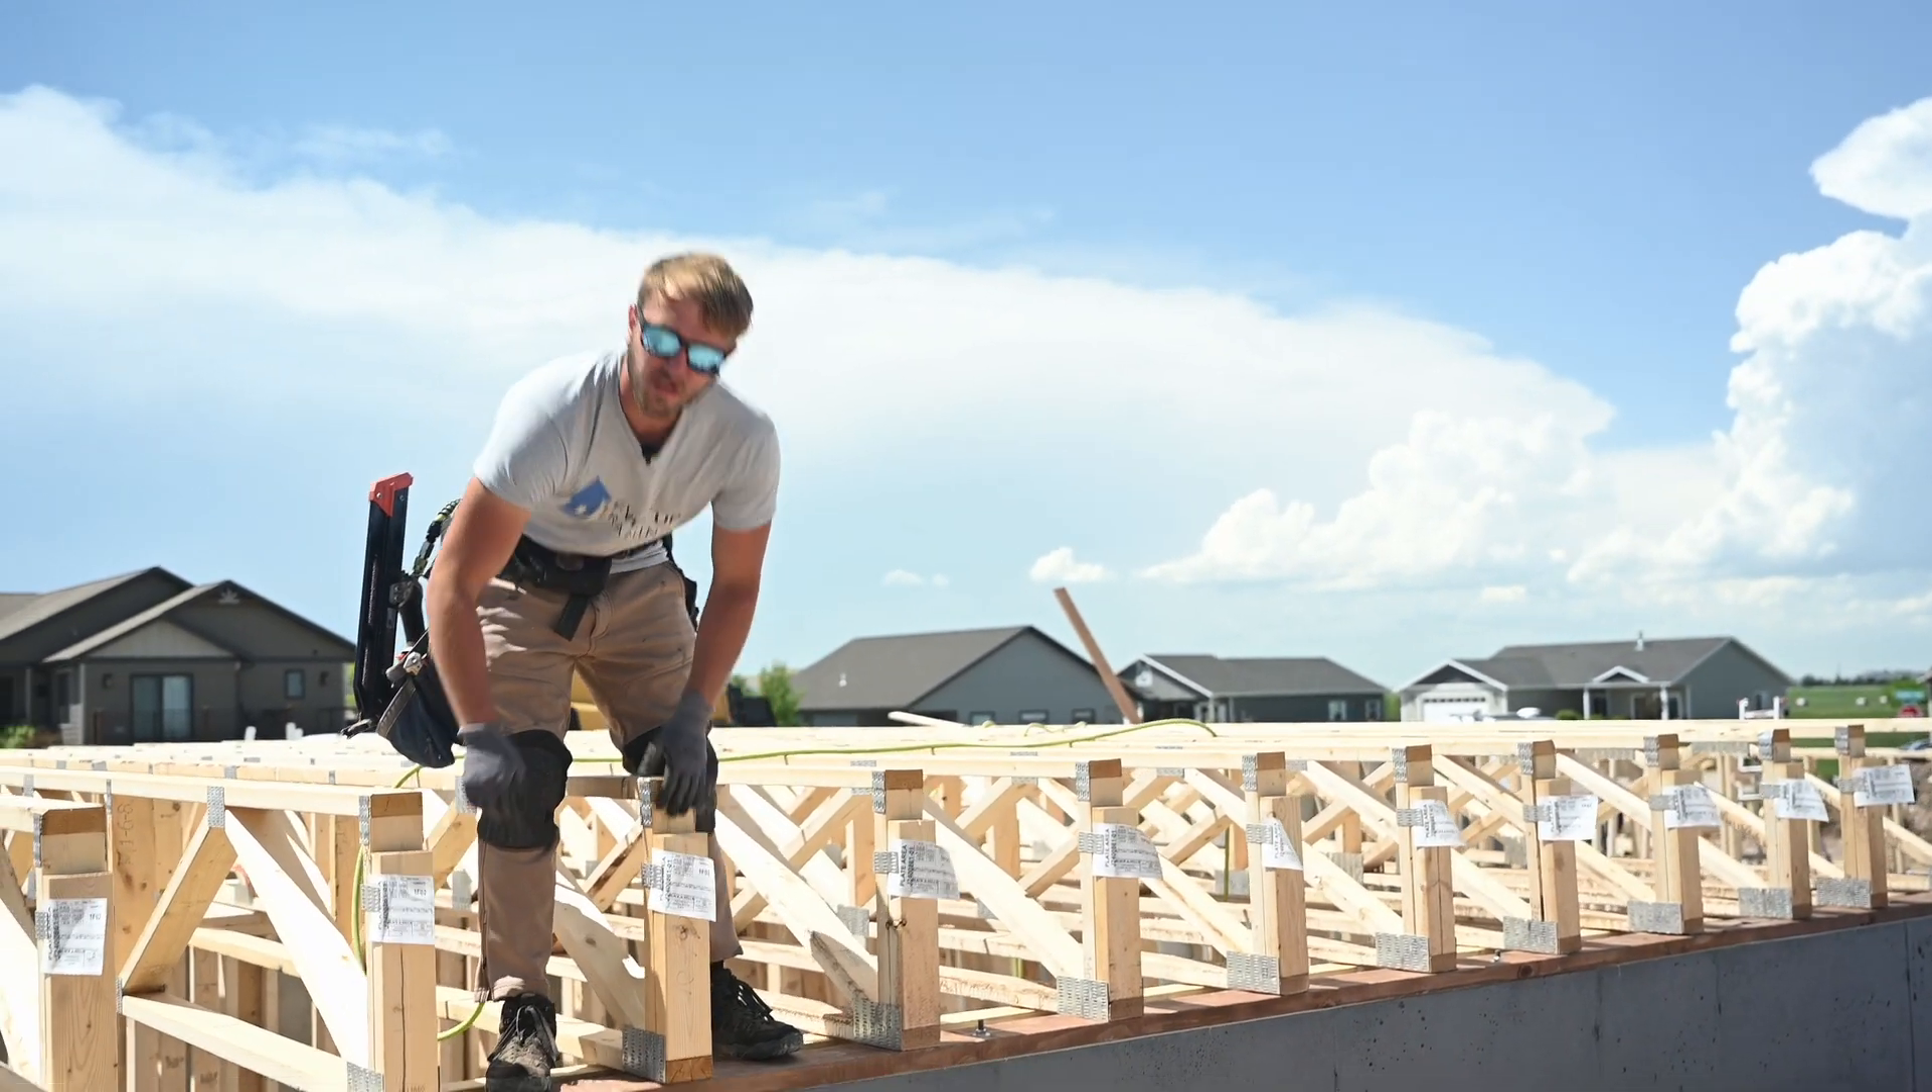Okay, so we got all our floor trusses up here with our tags to the back.